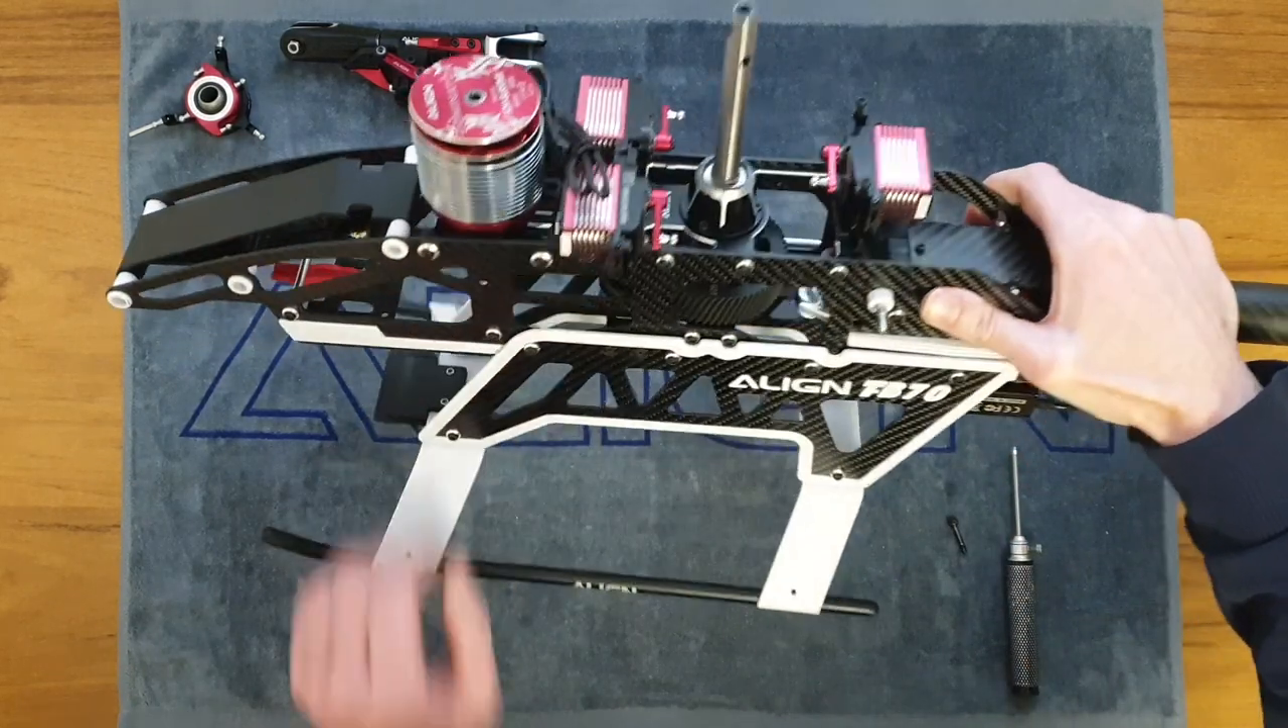Okay so that's my main shaft in position there.